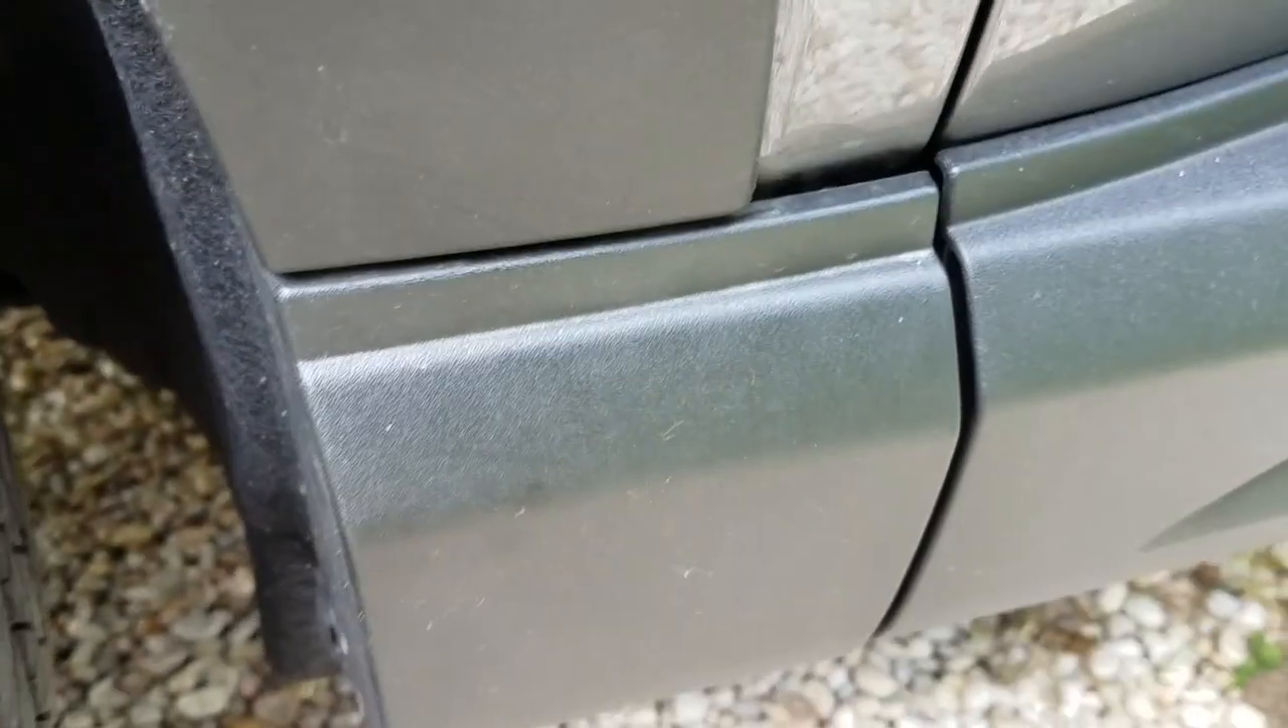It's just cheap plasticky trim pieces and you know there's a gap there.